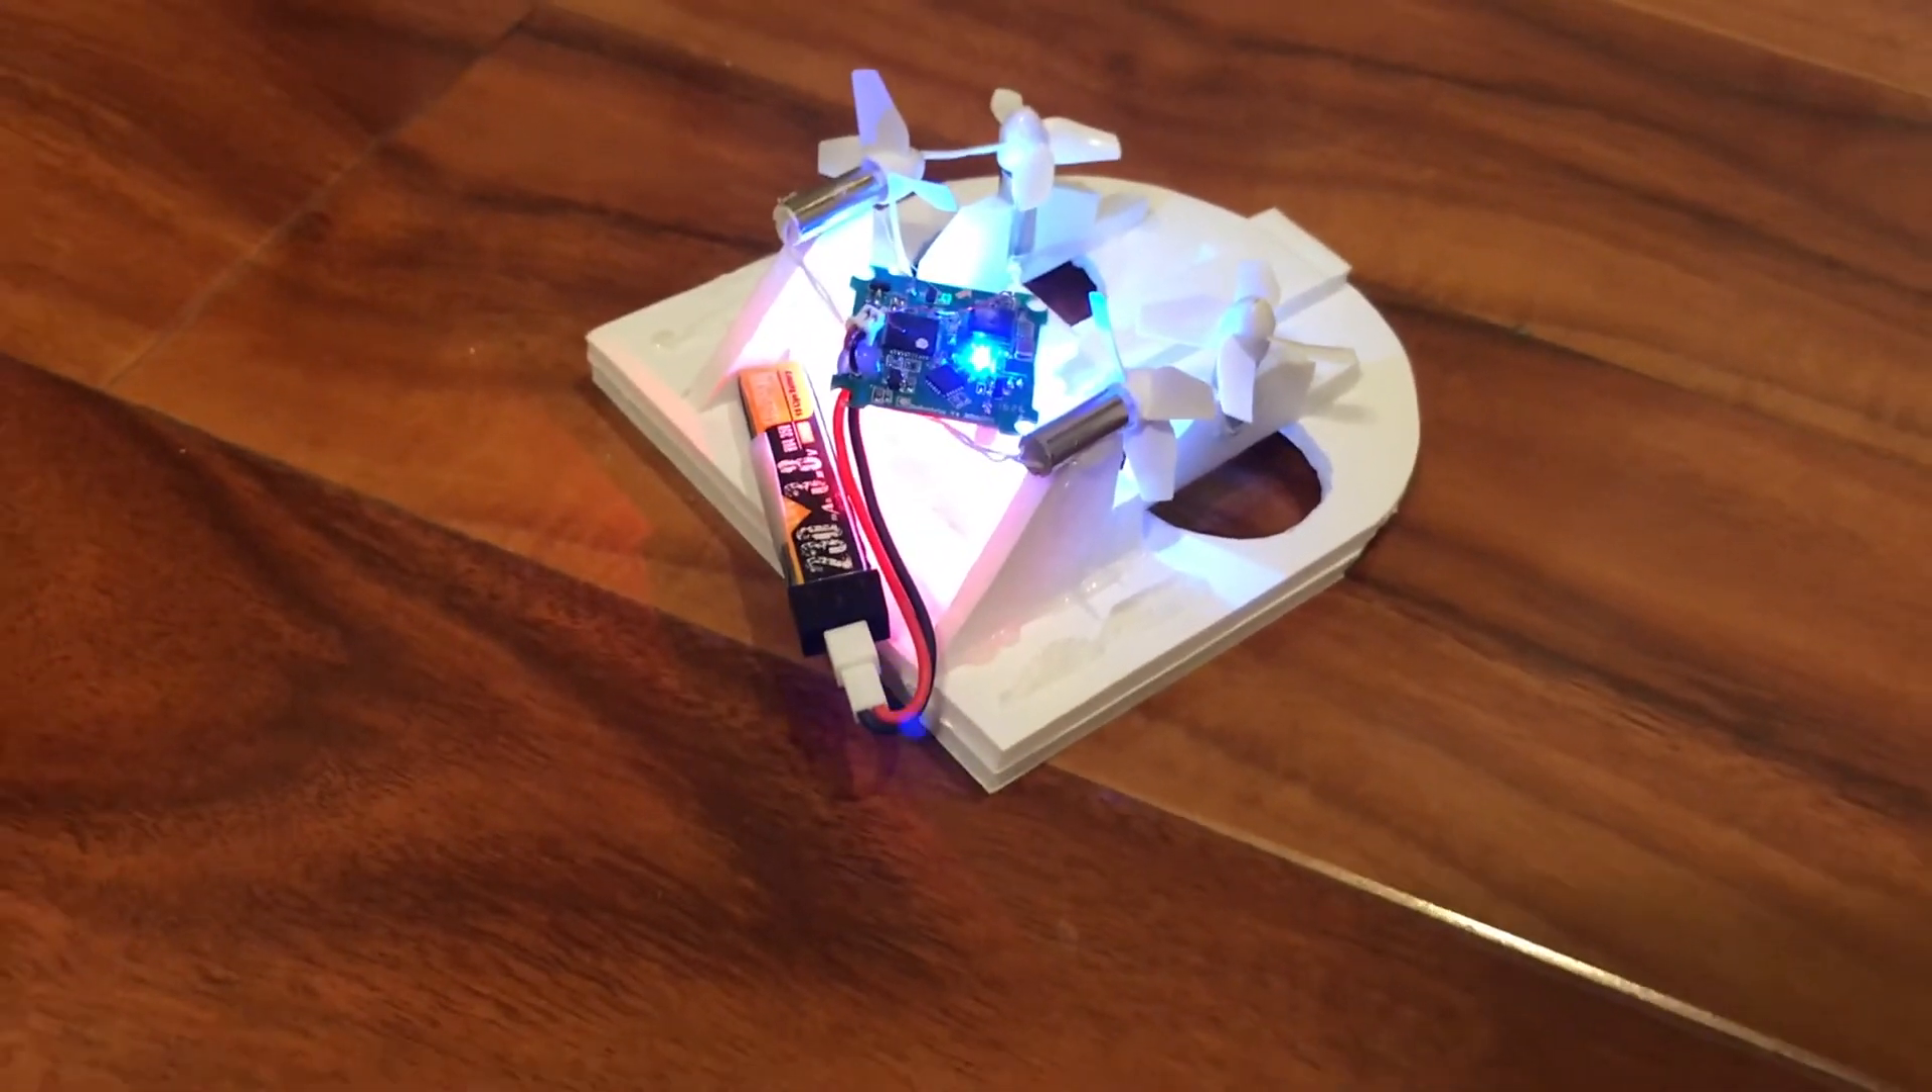I haven't figured out a good mount for the battery yet.